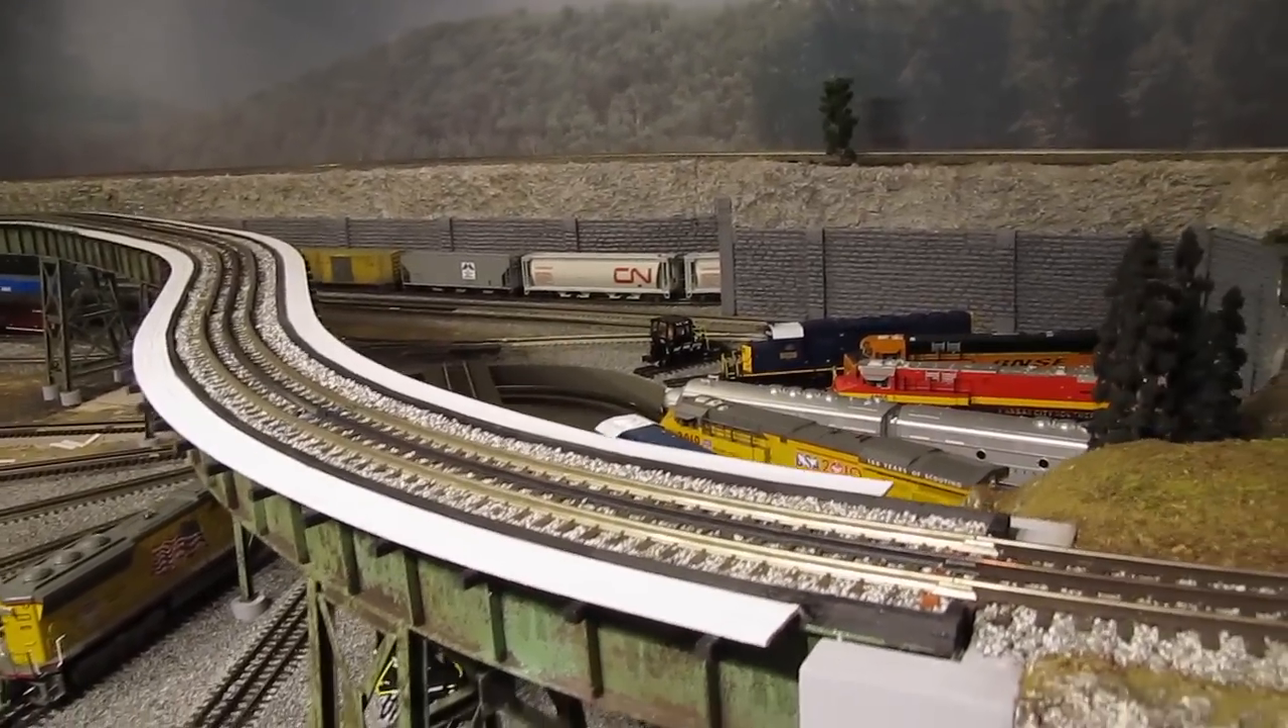And so, now the only thing to do is to add the handrails.